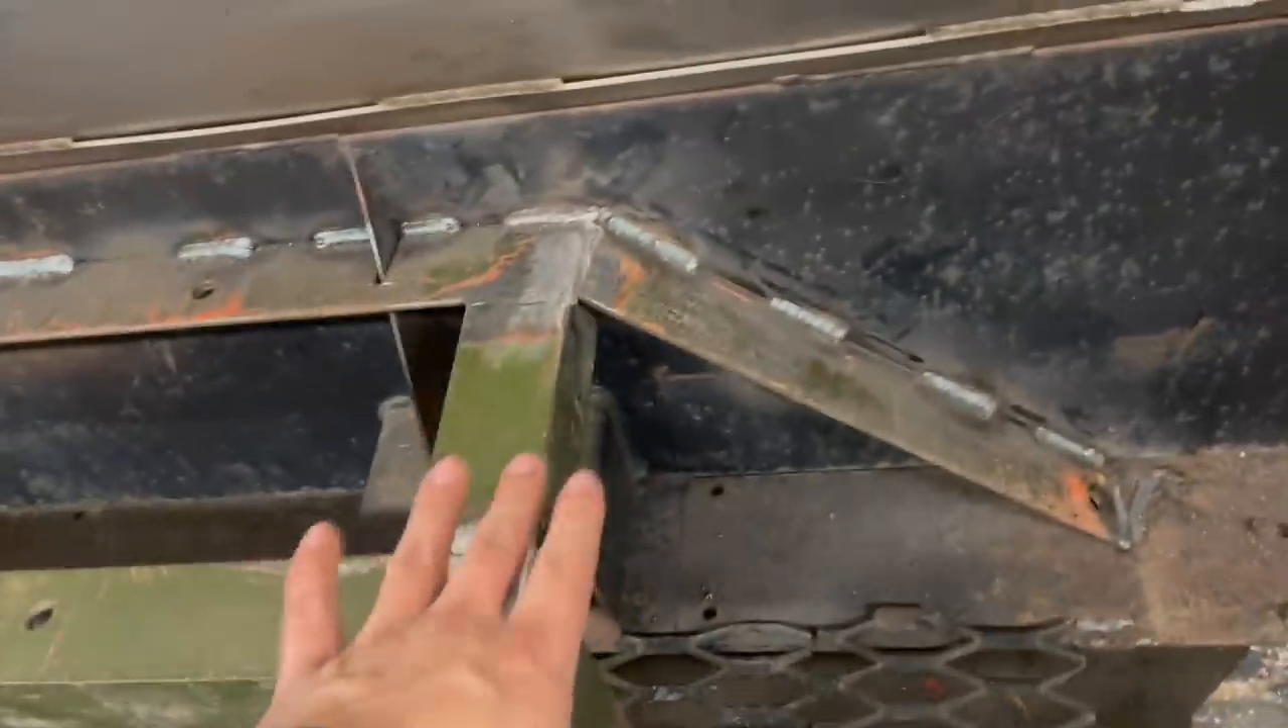This is kind of what it looks like before I put the tread plate on. I got it framed out the way I want.